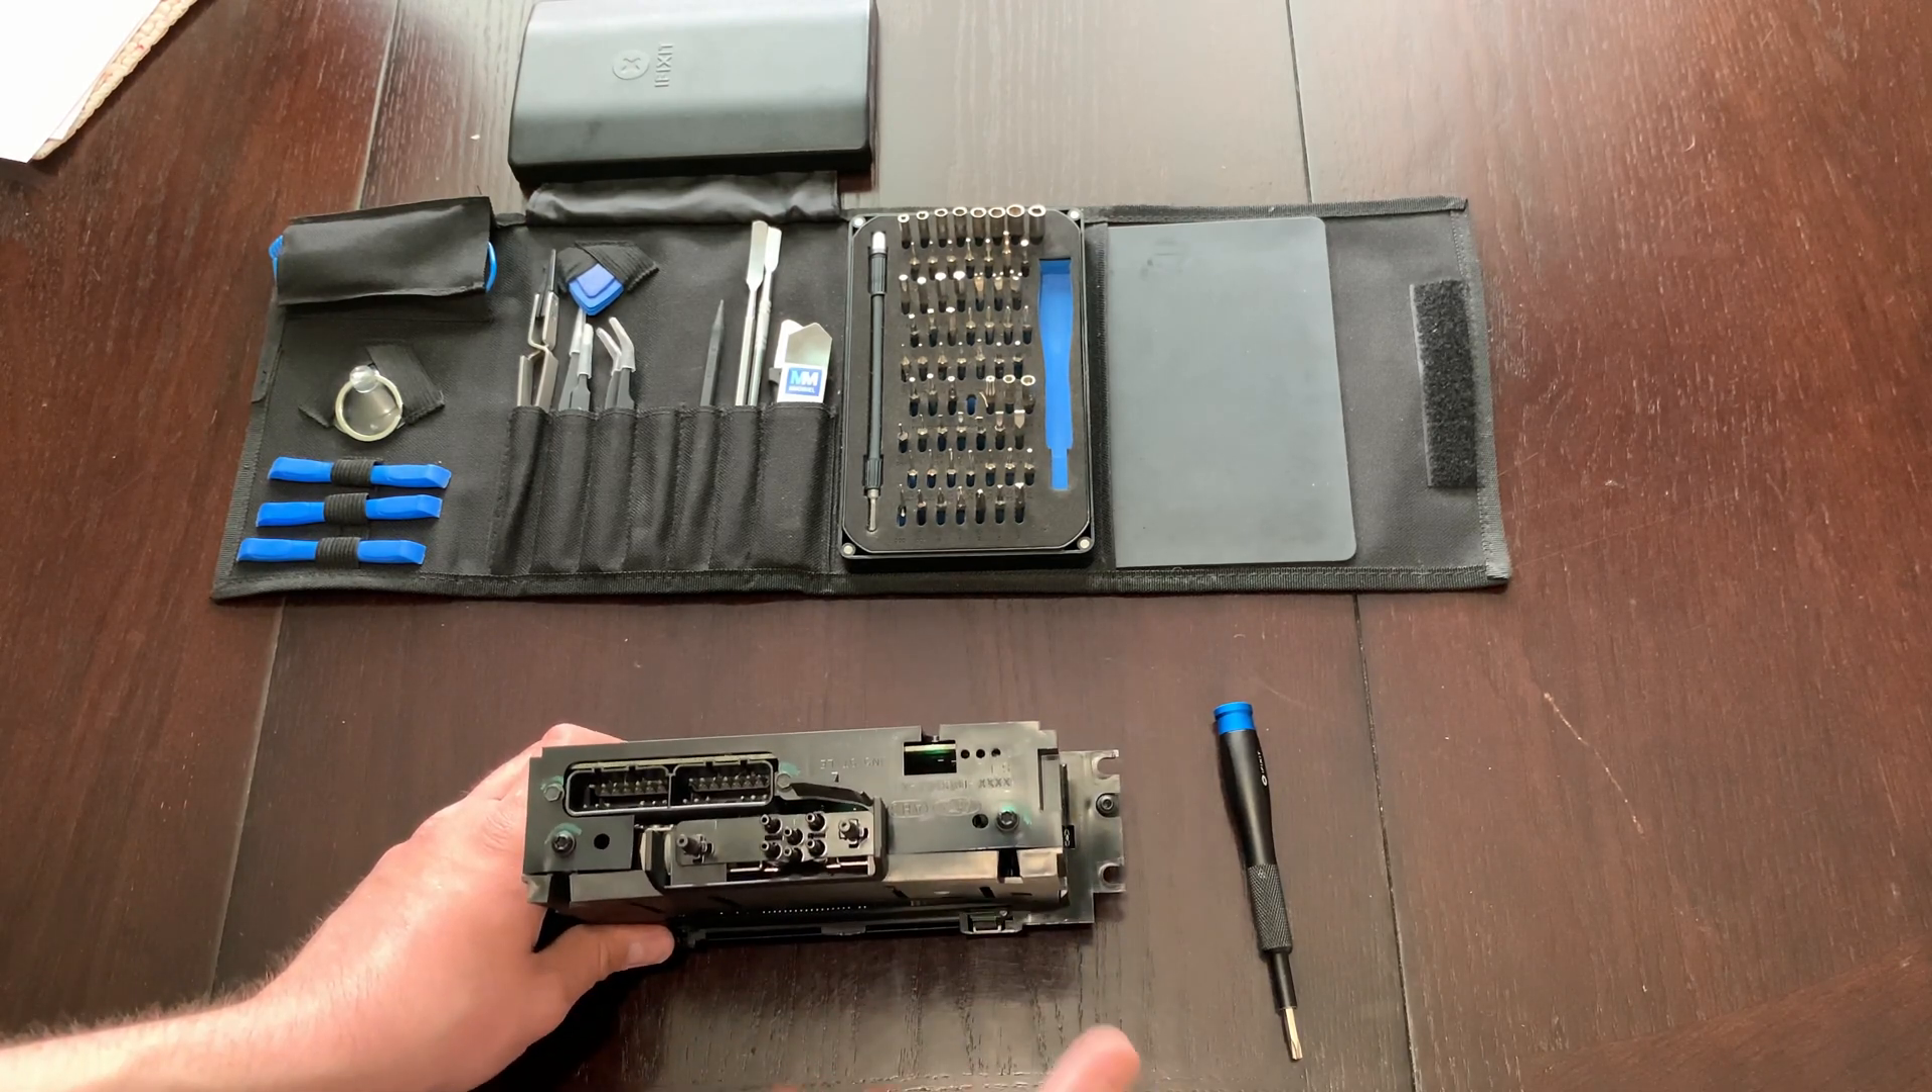Now, we have the entire climate control unit out, and we can take this inside and go work on it.